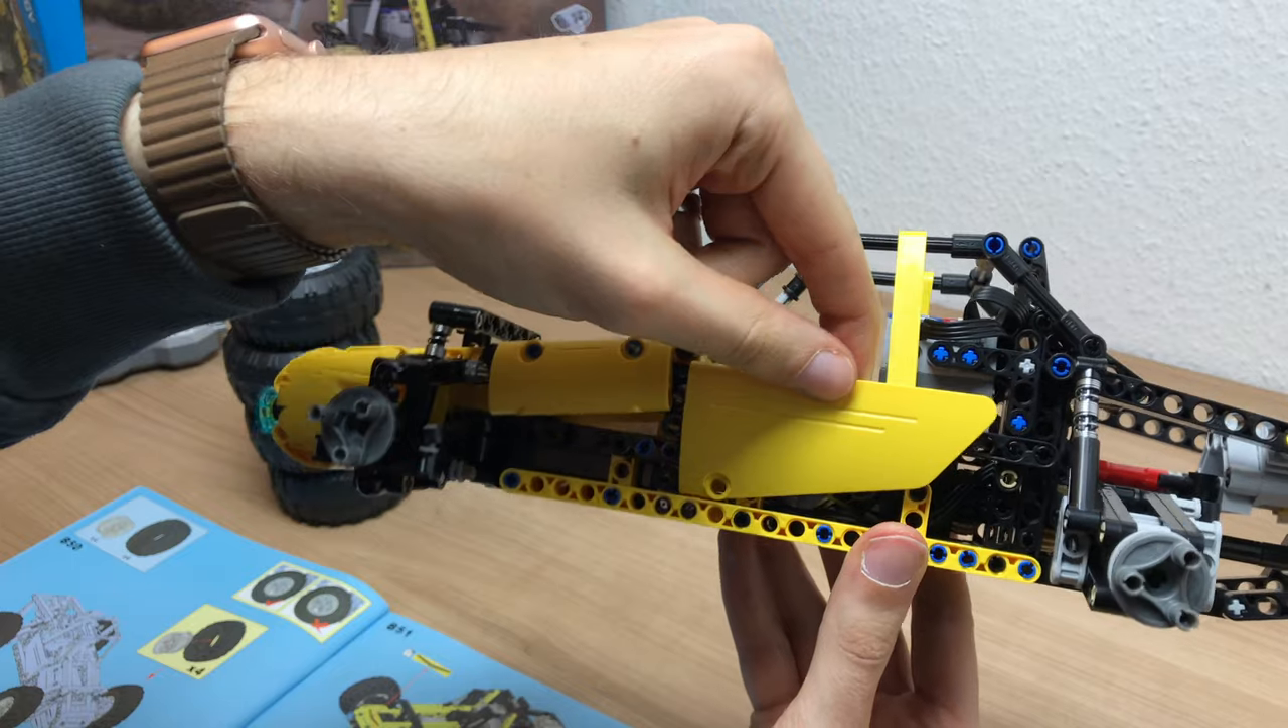Mit diesen Paneelen haben wir die Seitenverkleidungen angebracht.